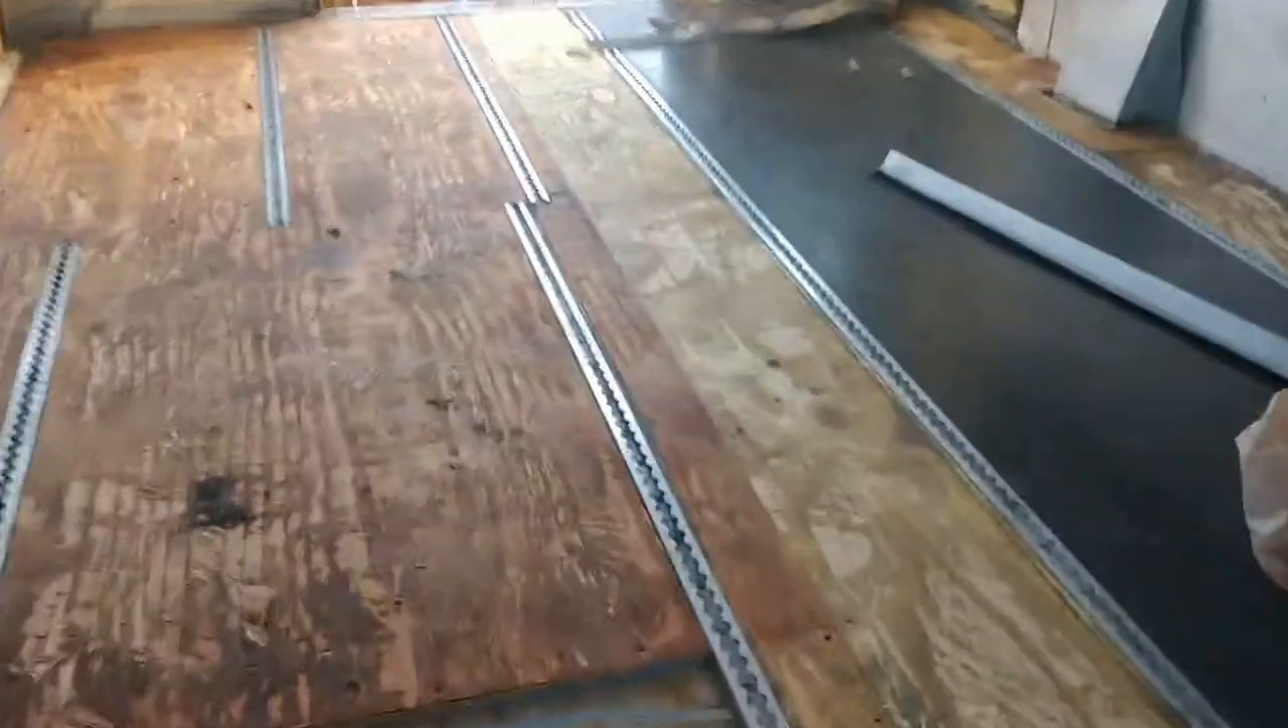We got most of the rubber off and we just got this one strip of rubber.